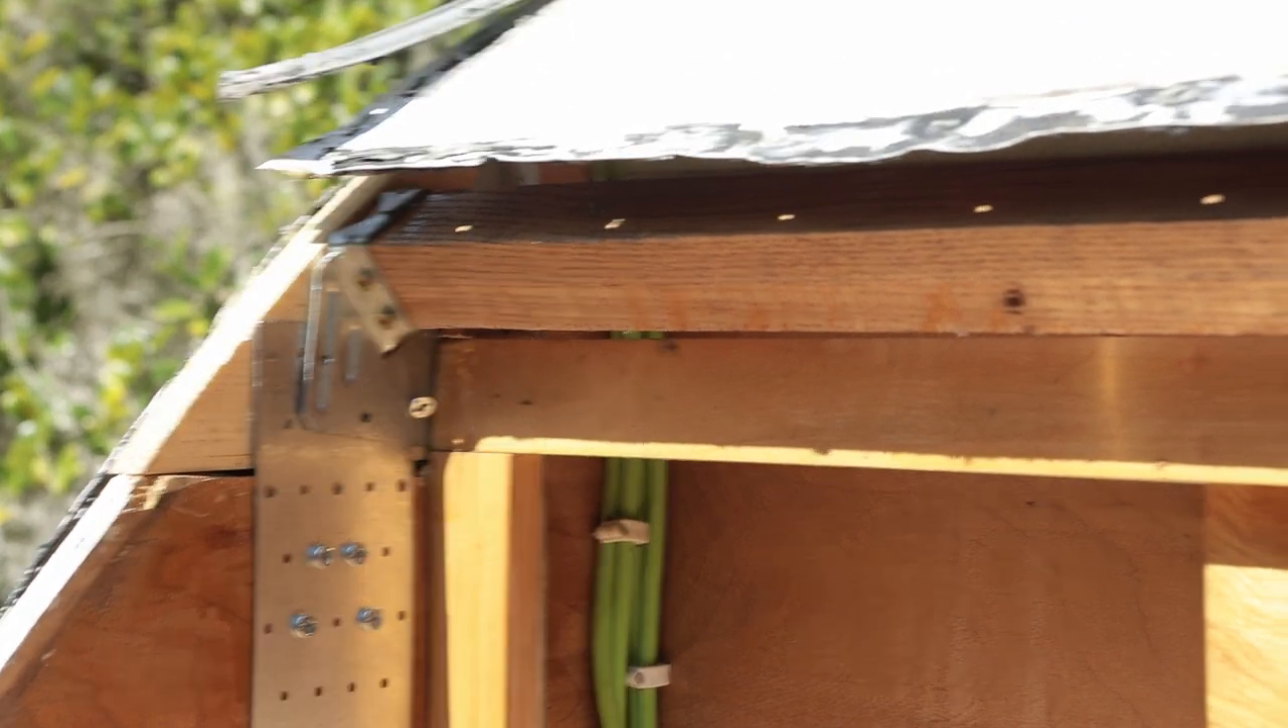But I've got my joiner plate on there. And then up above here, you can see the cross member that I've now got across there. That piece of oak.